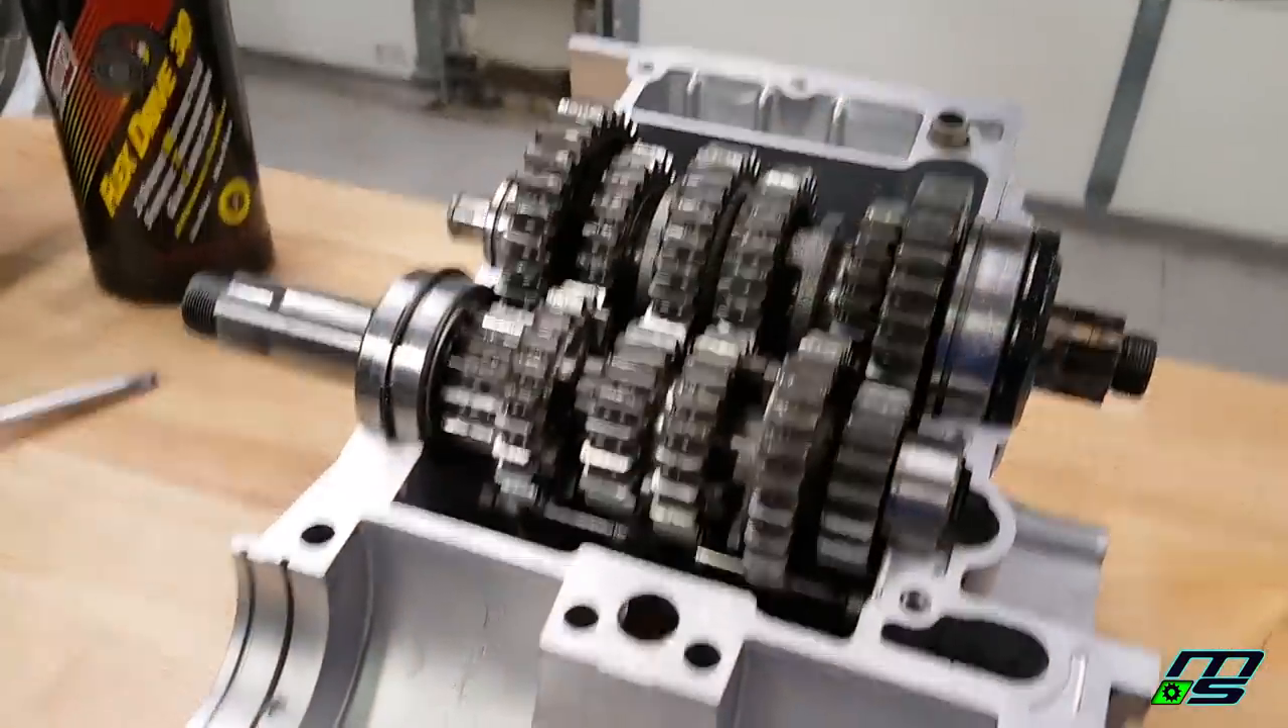The transmission is in there.